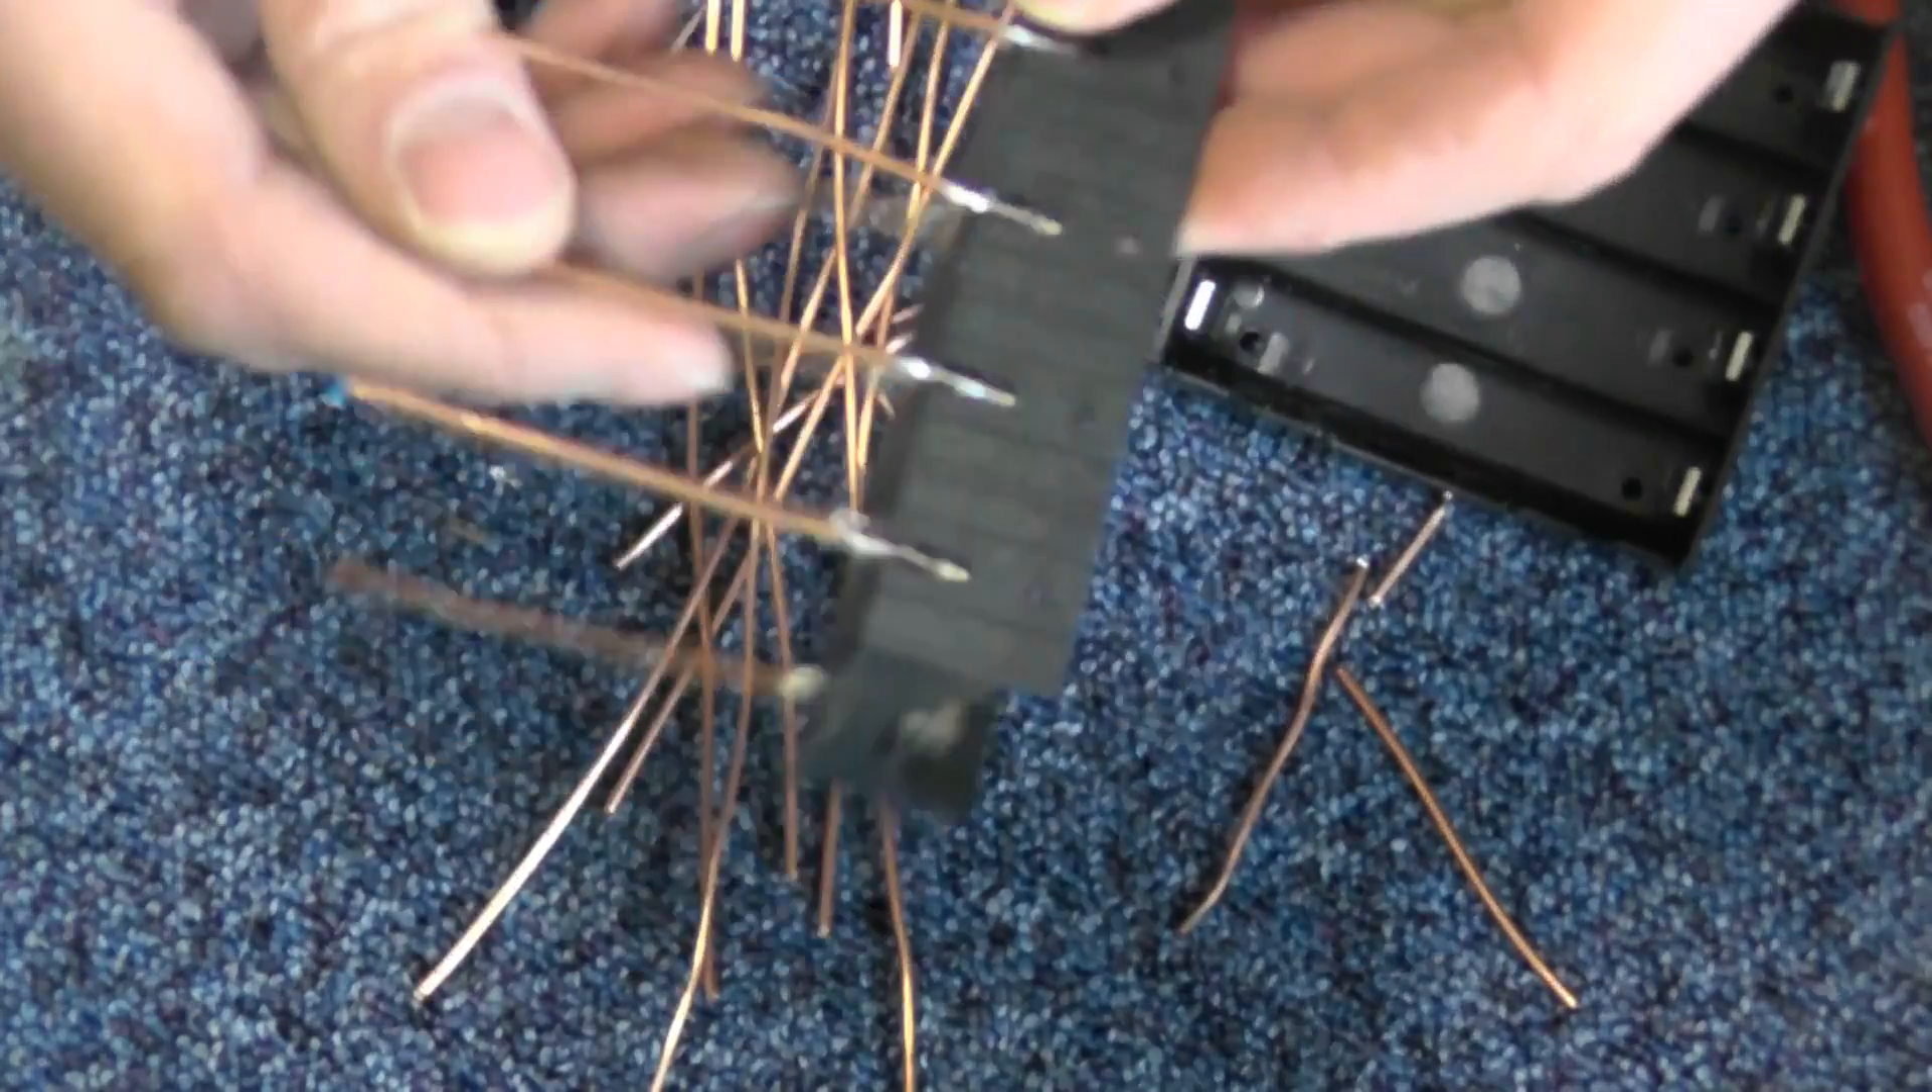I have soldered sort of two and a half inch maybe legs onto each pin some are straighter than others.